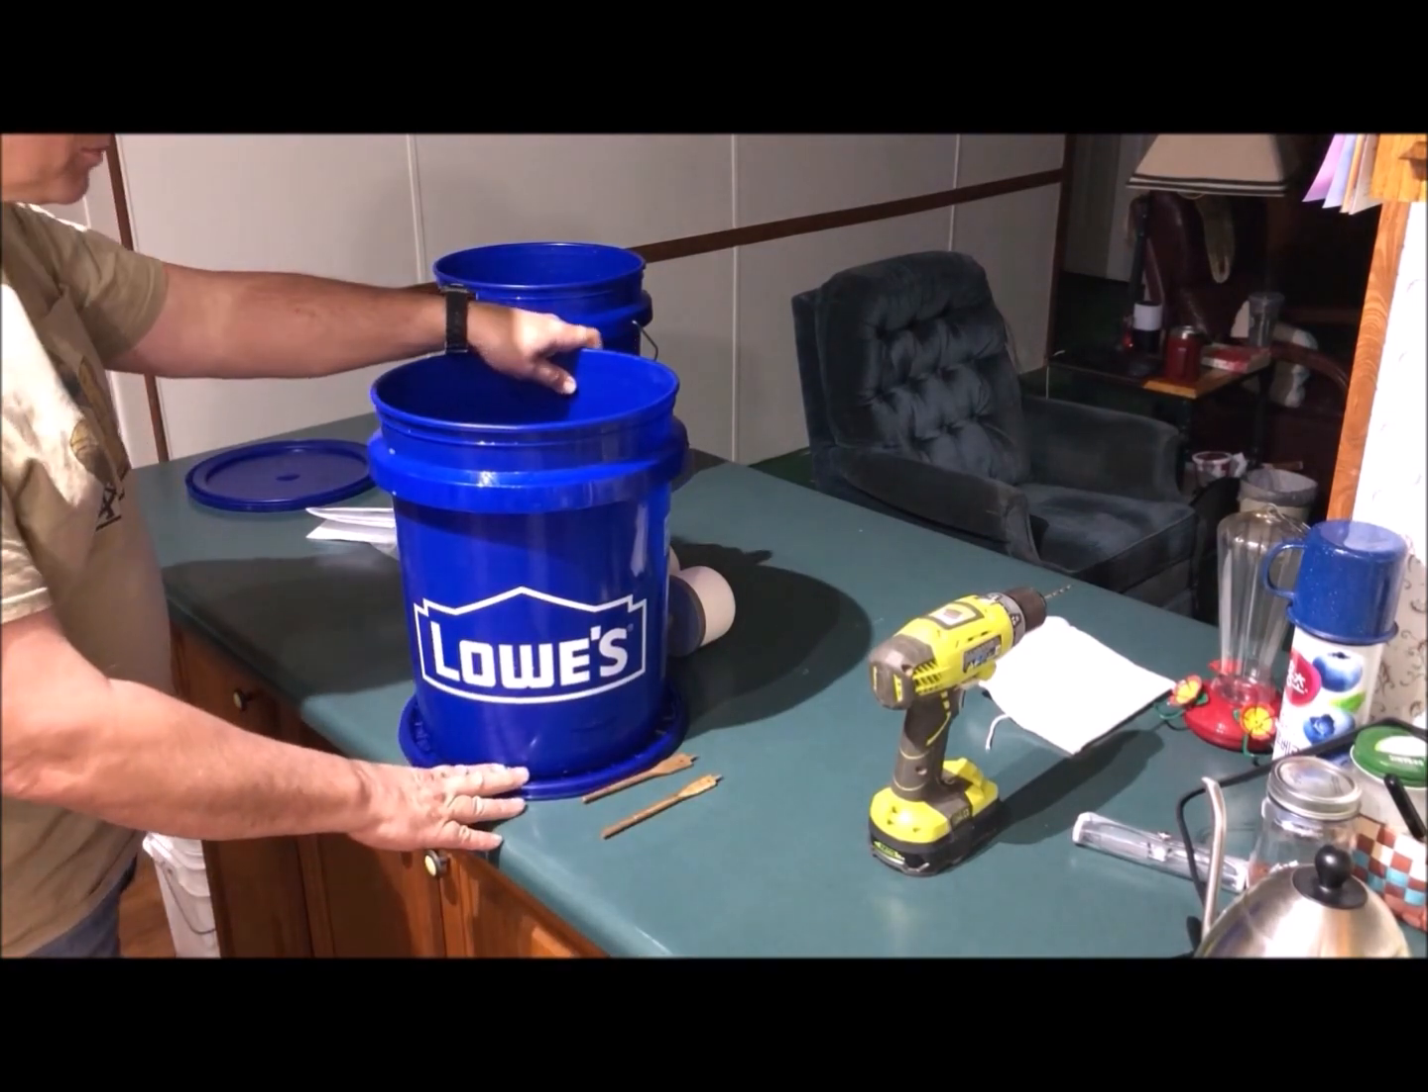Bucket nestles nicely sort of on this lid.